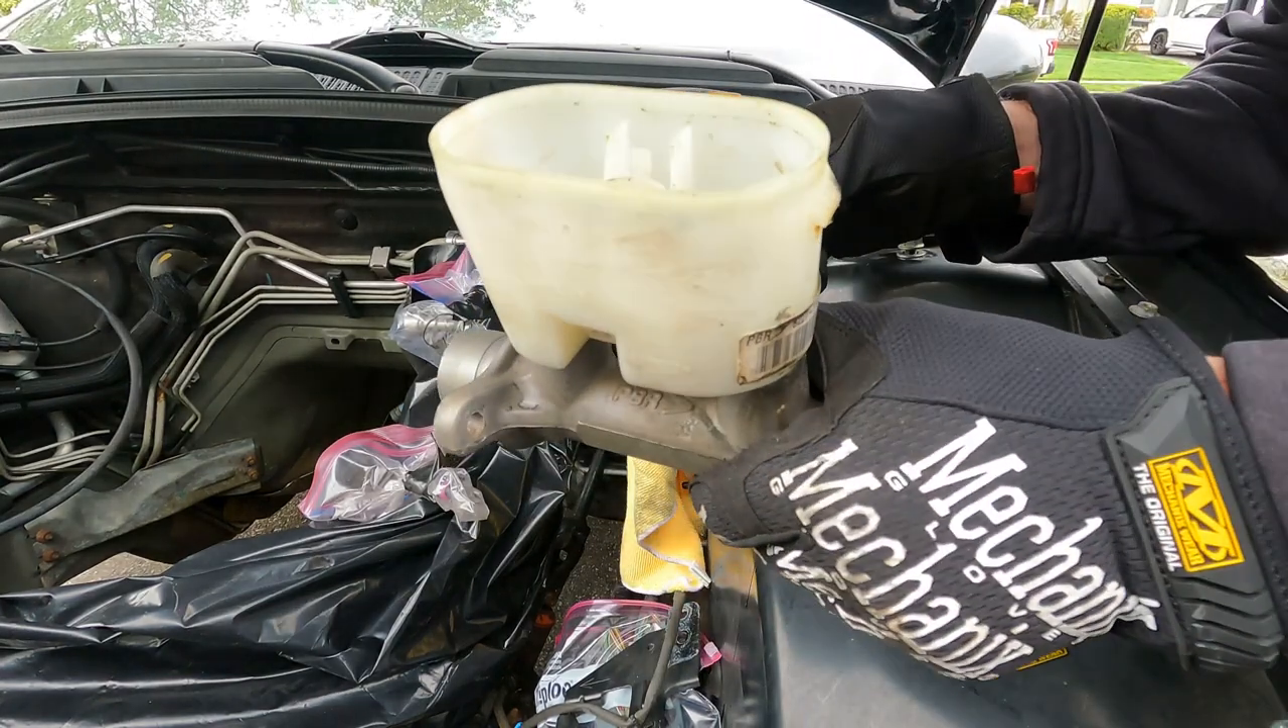So we got our master cylinder off now.